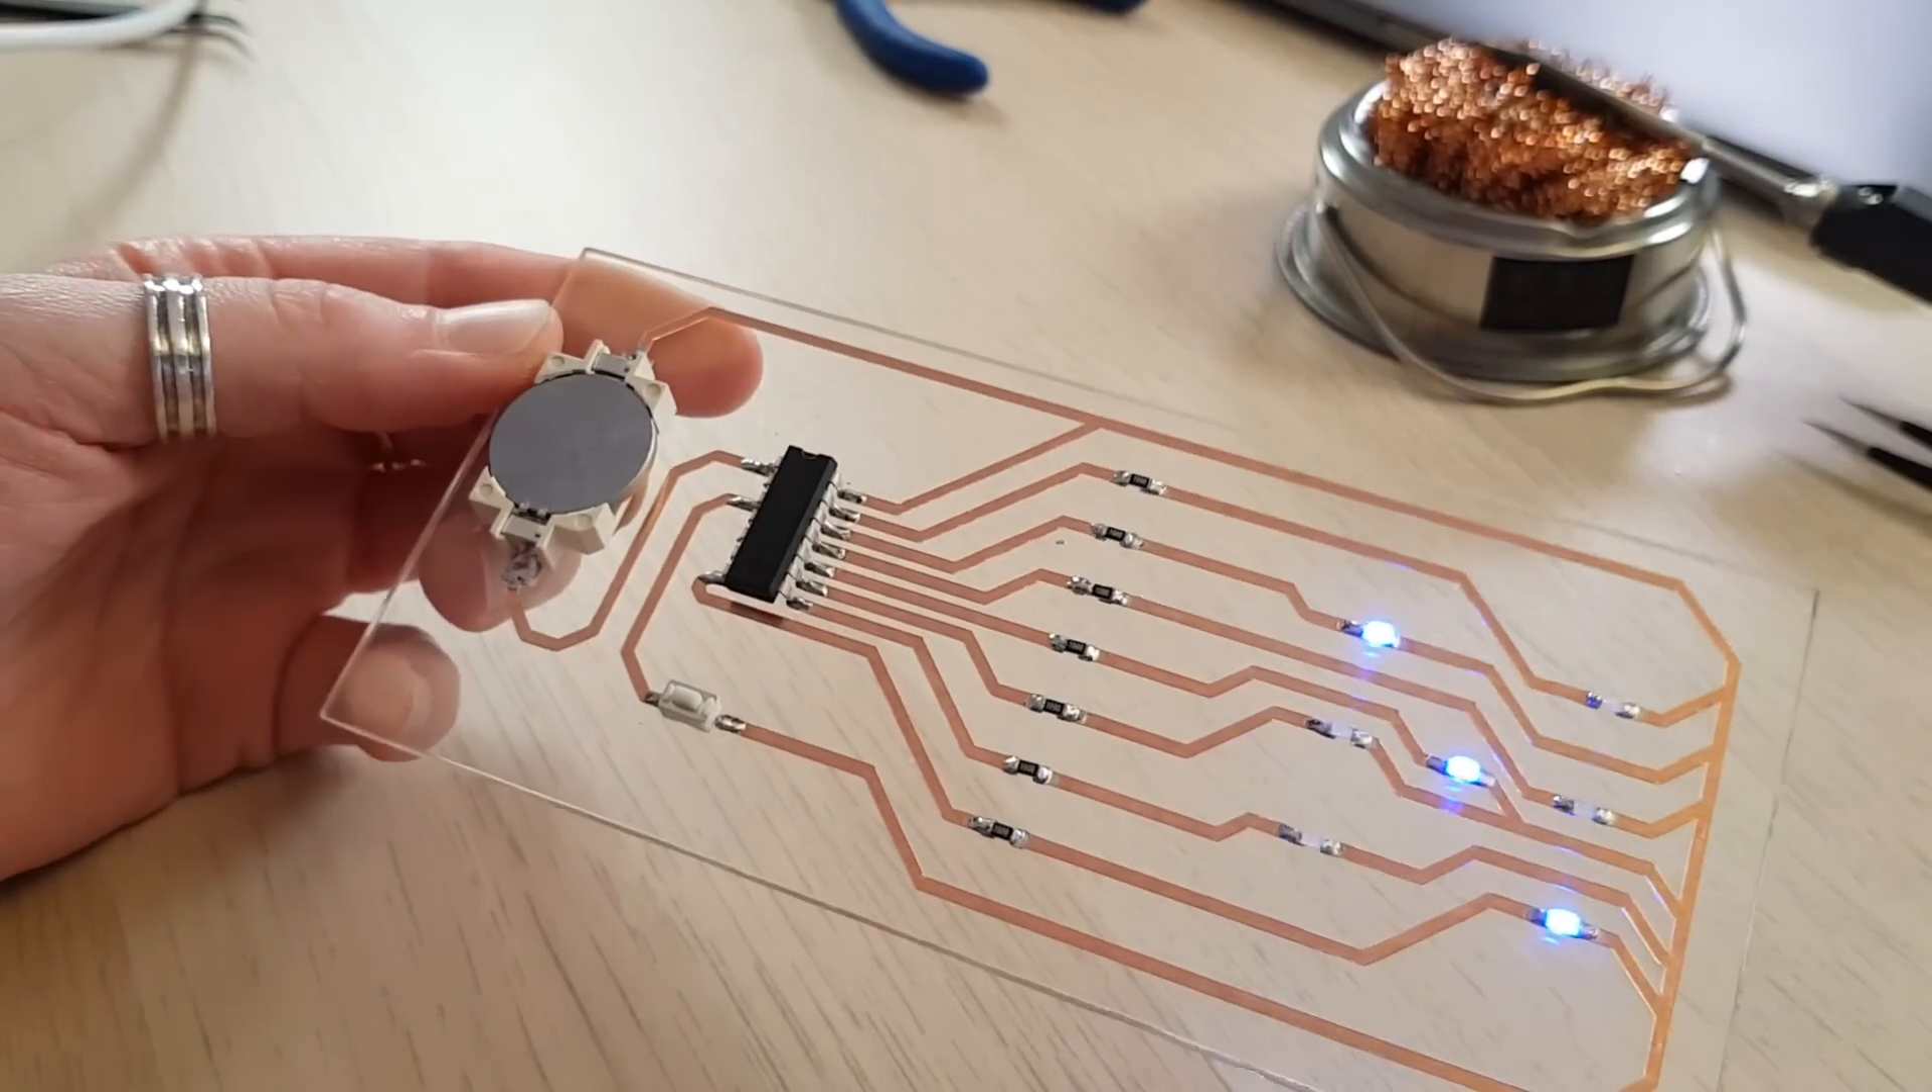Voilà, tout est maintenant soudé, je vais pouvoir mettre une pile, c'est une 2032, toute simple, donc je le mets dans l'emplacement, voilà, et on peut appuyer sur le bouton pour tester.